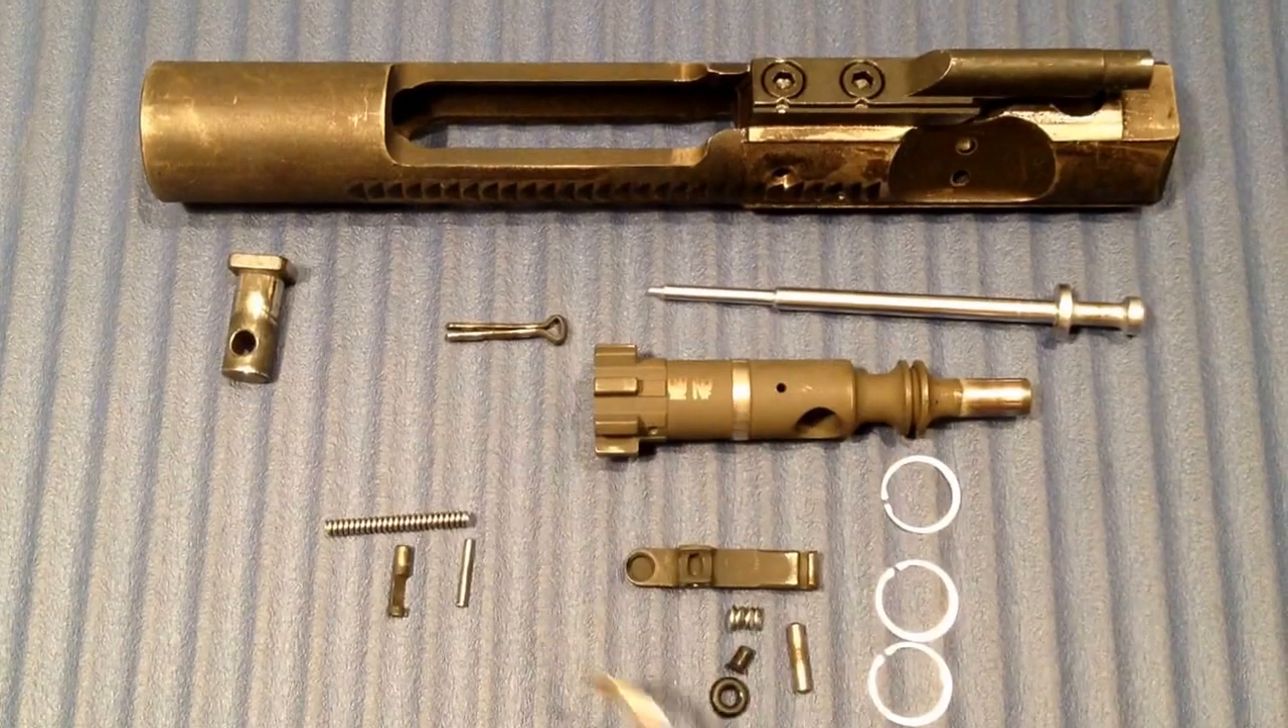So this is a completely disassembled bolt carrier group with completely disassembled bolt.